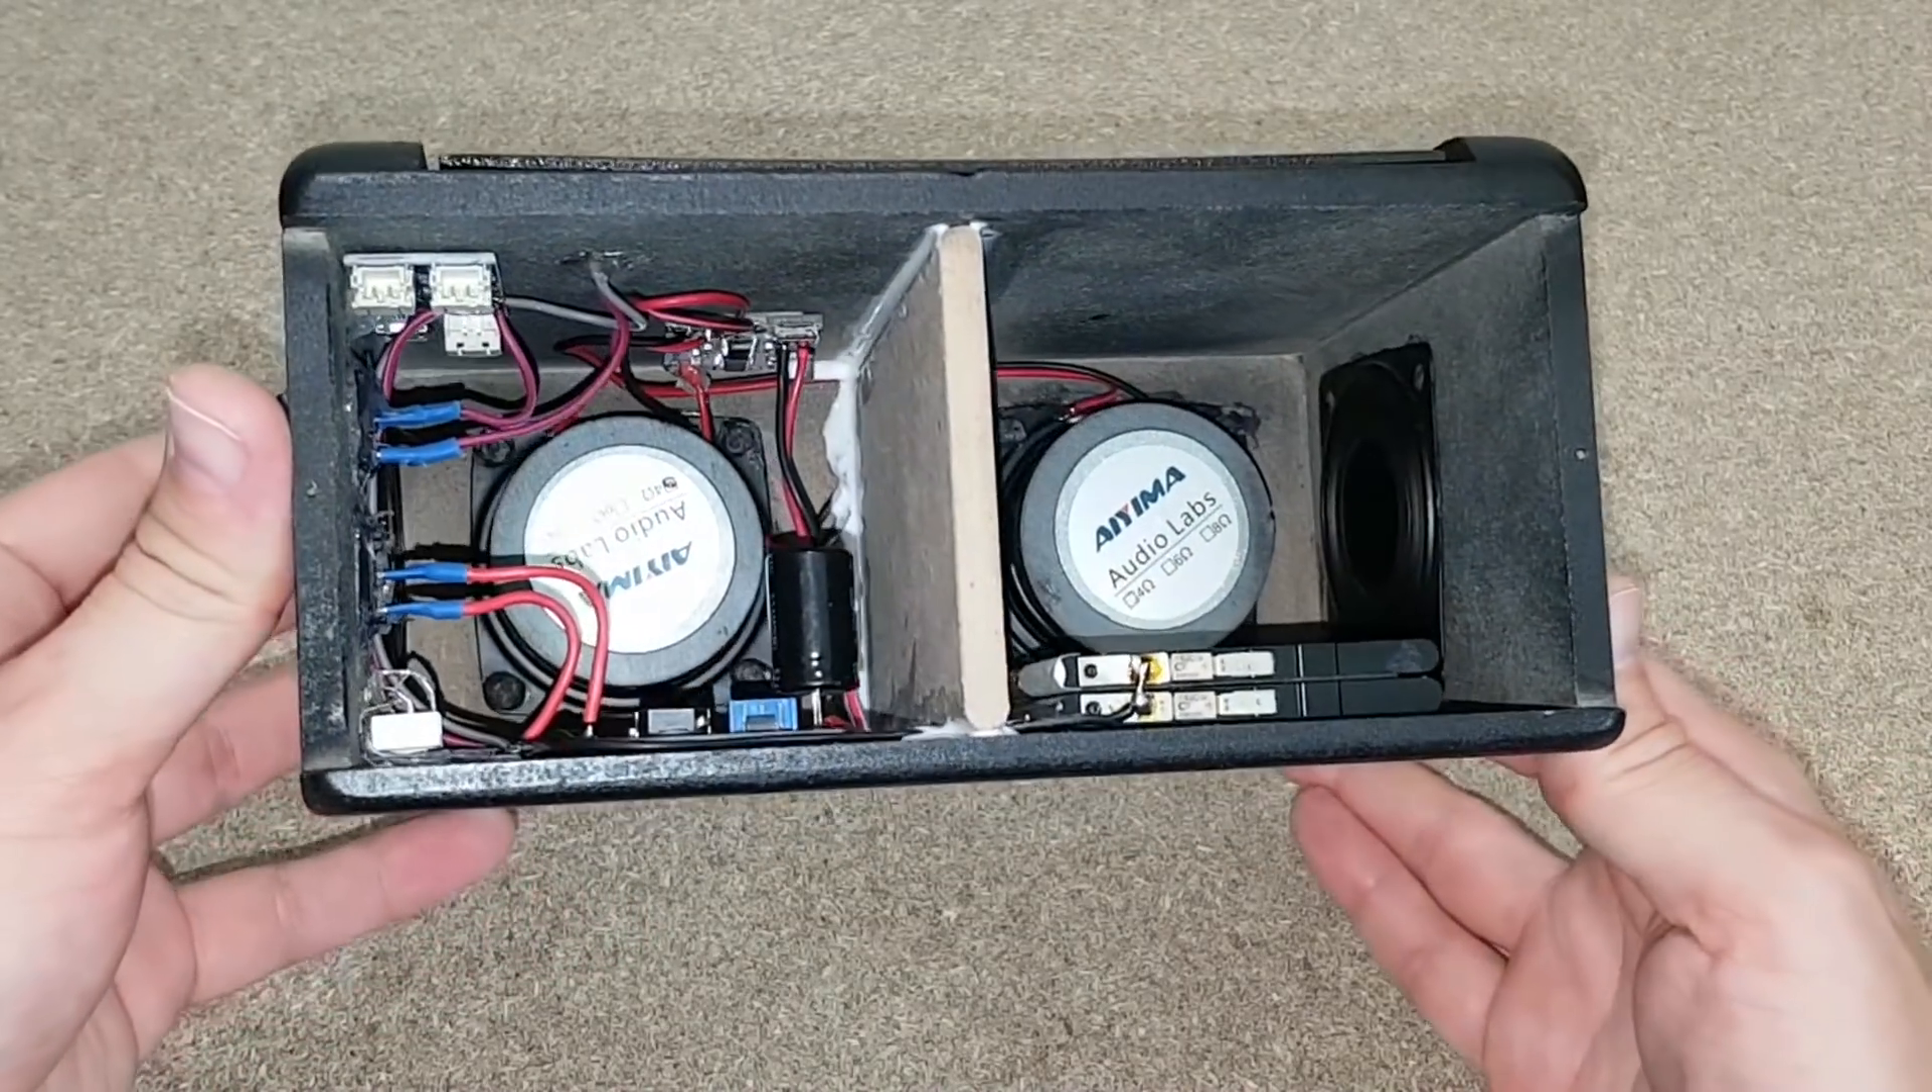The interior is almost finished, I want to add some acoustic insulation.